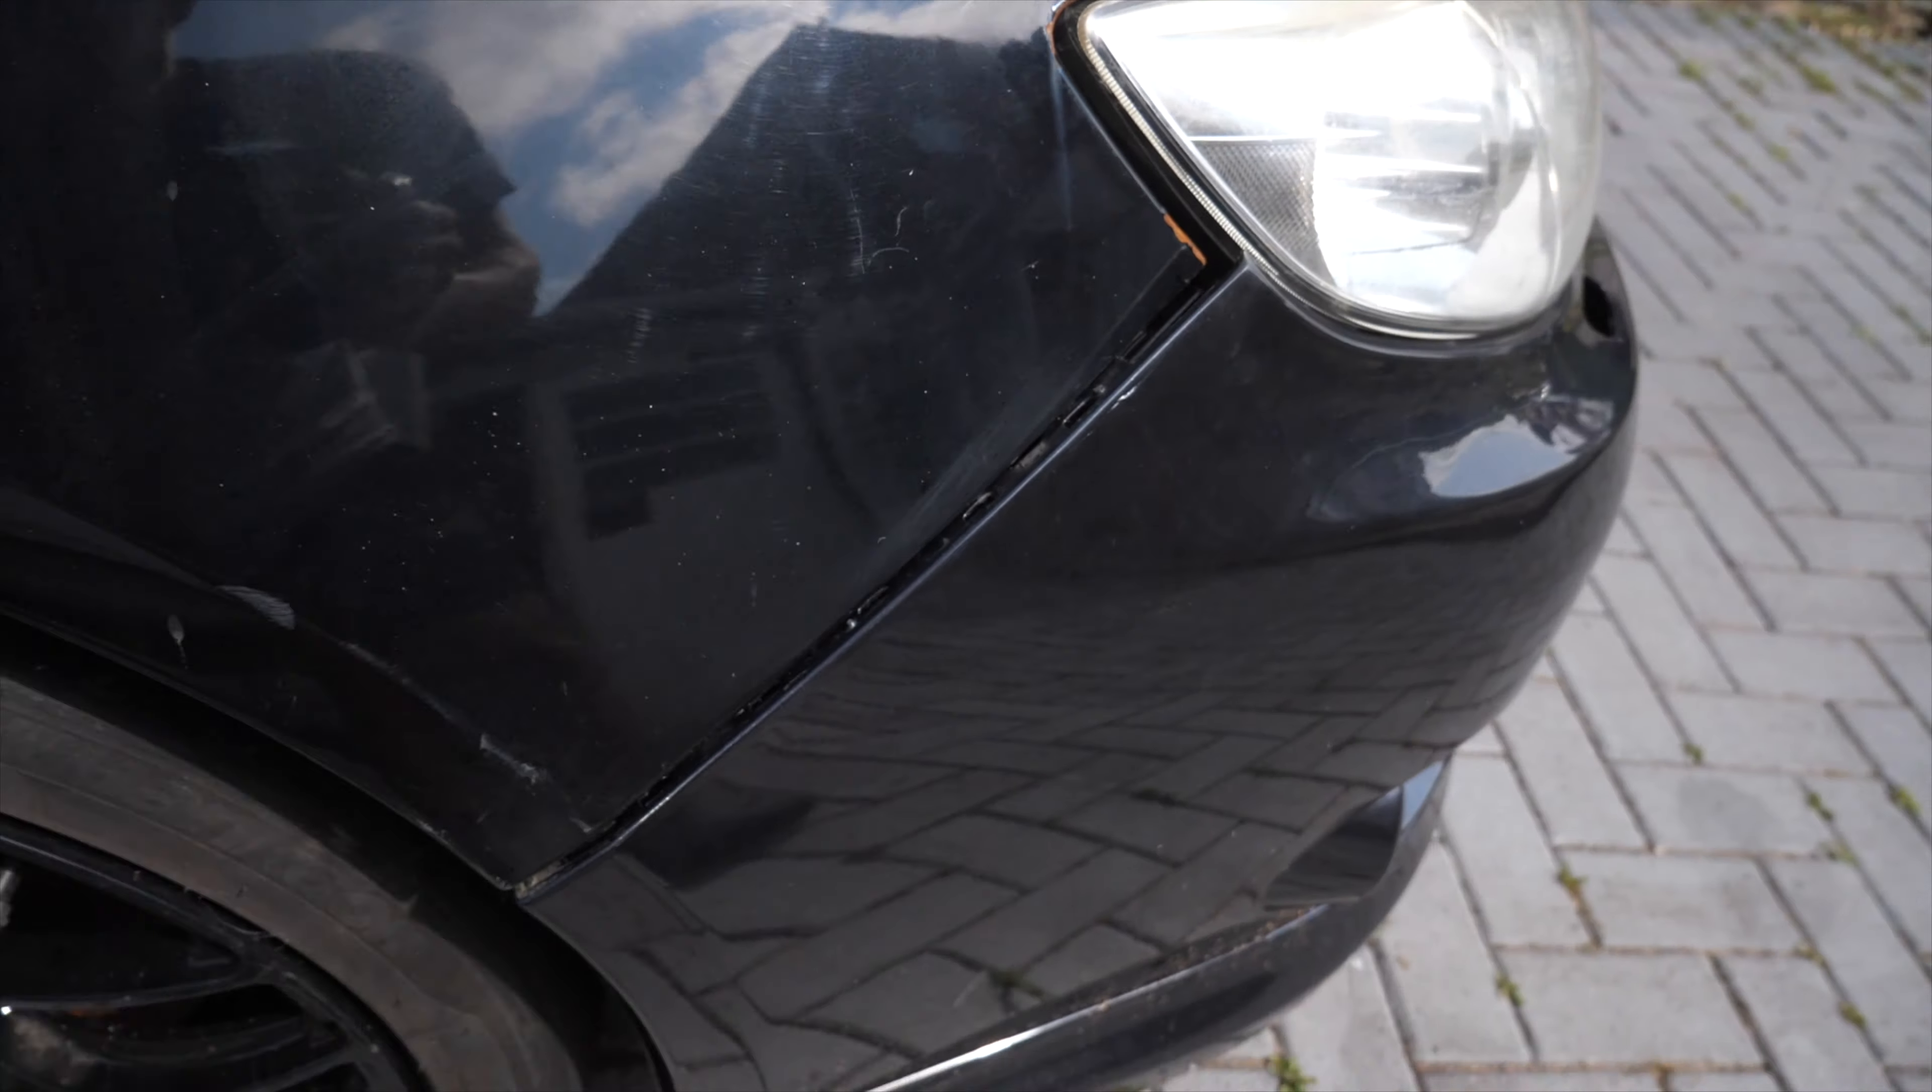The bumper doesn't actually line up properly so i think it was kinked there and it's like pushed down there.